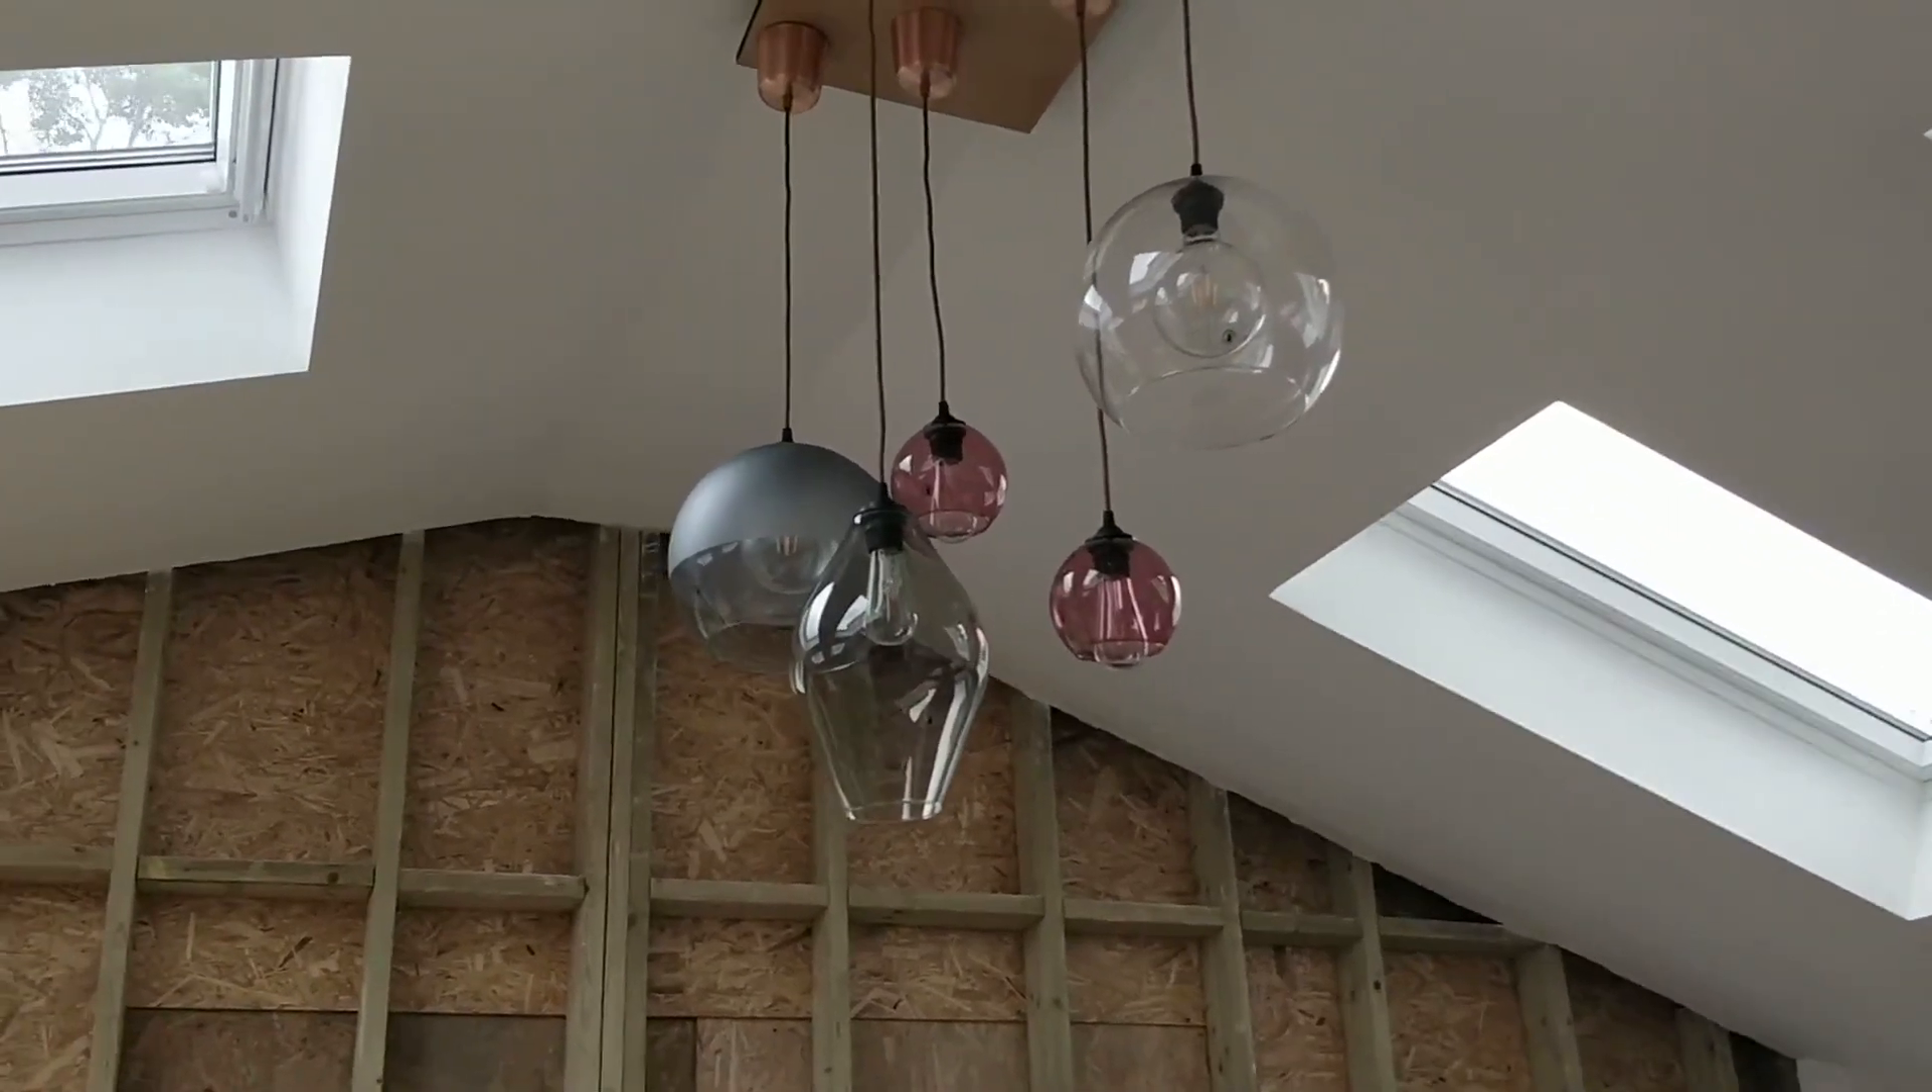That's what it looks like with all of the bulb sections in.